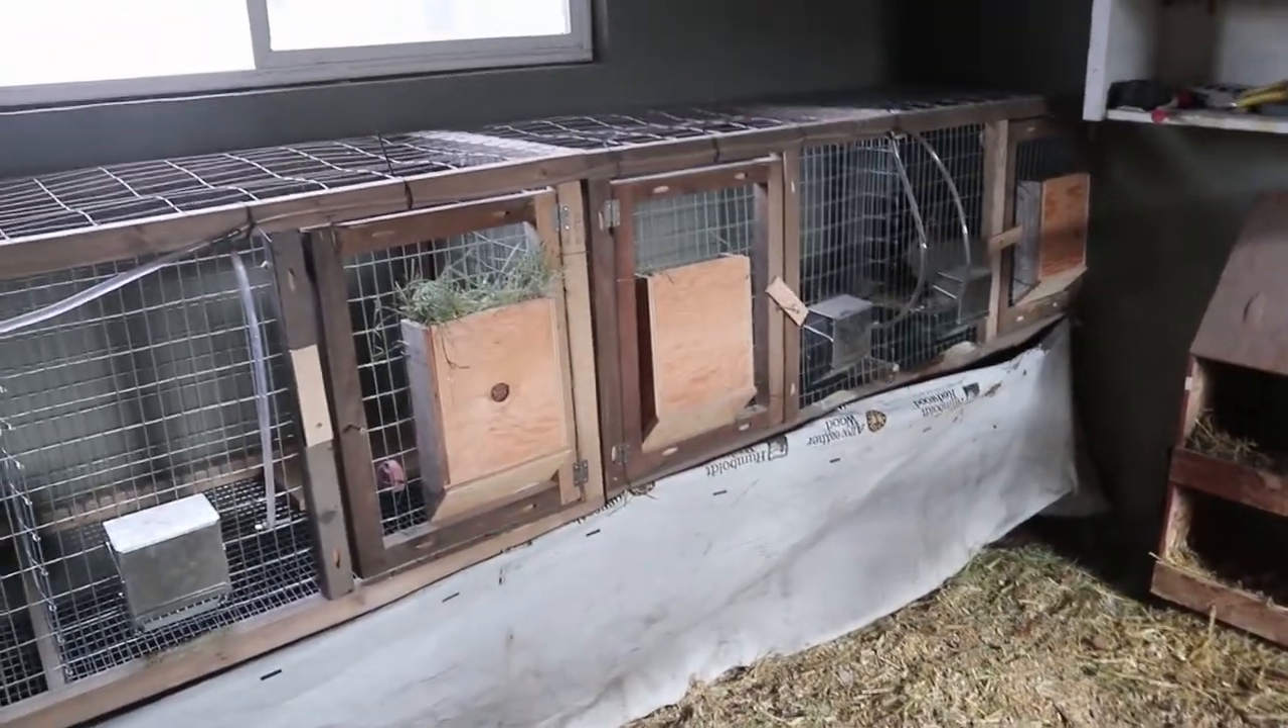So finally finished up these rabbit cages. I also added on these feeders.